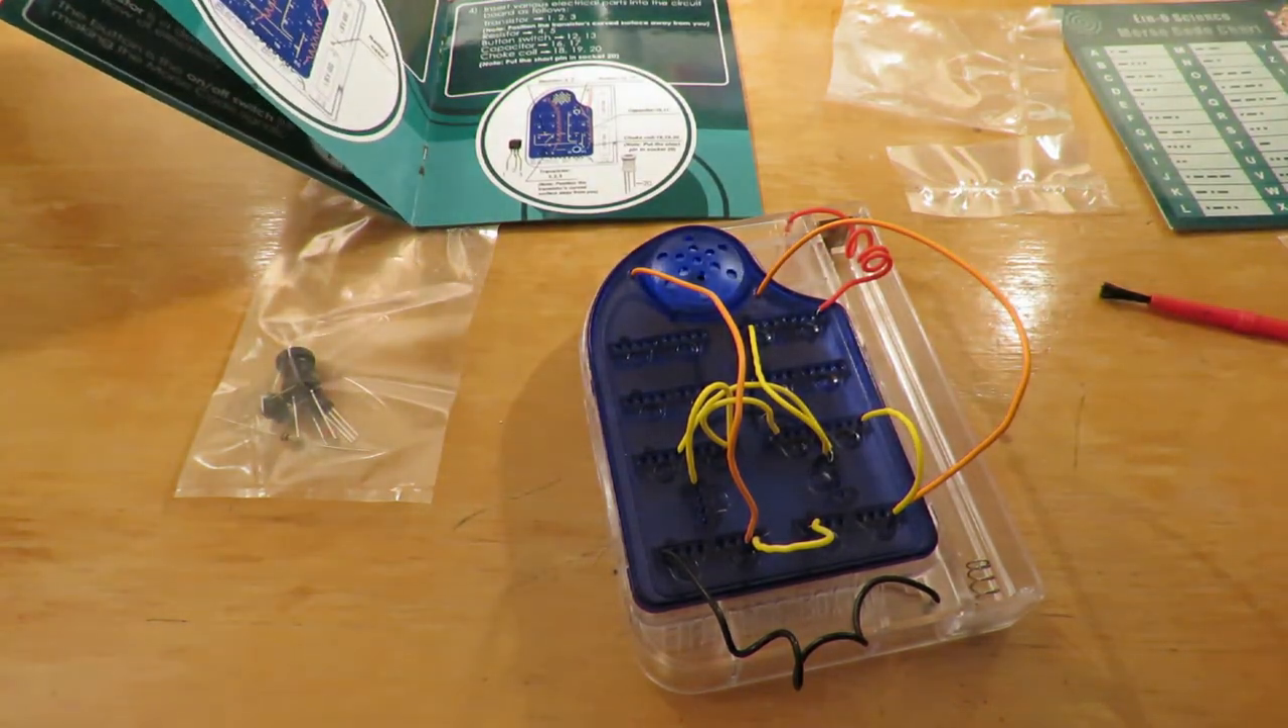I've spent a ridiculous amount of time trying to get those wires in place and we haven't even started trying to put the circuit components in.